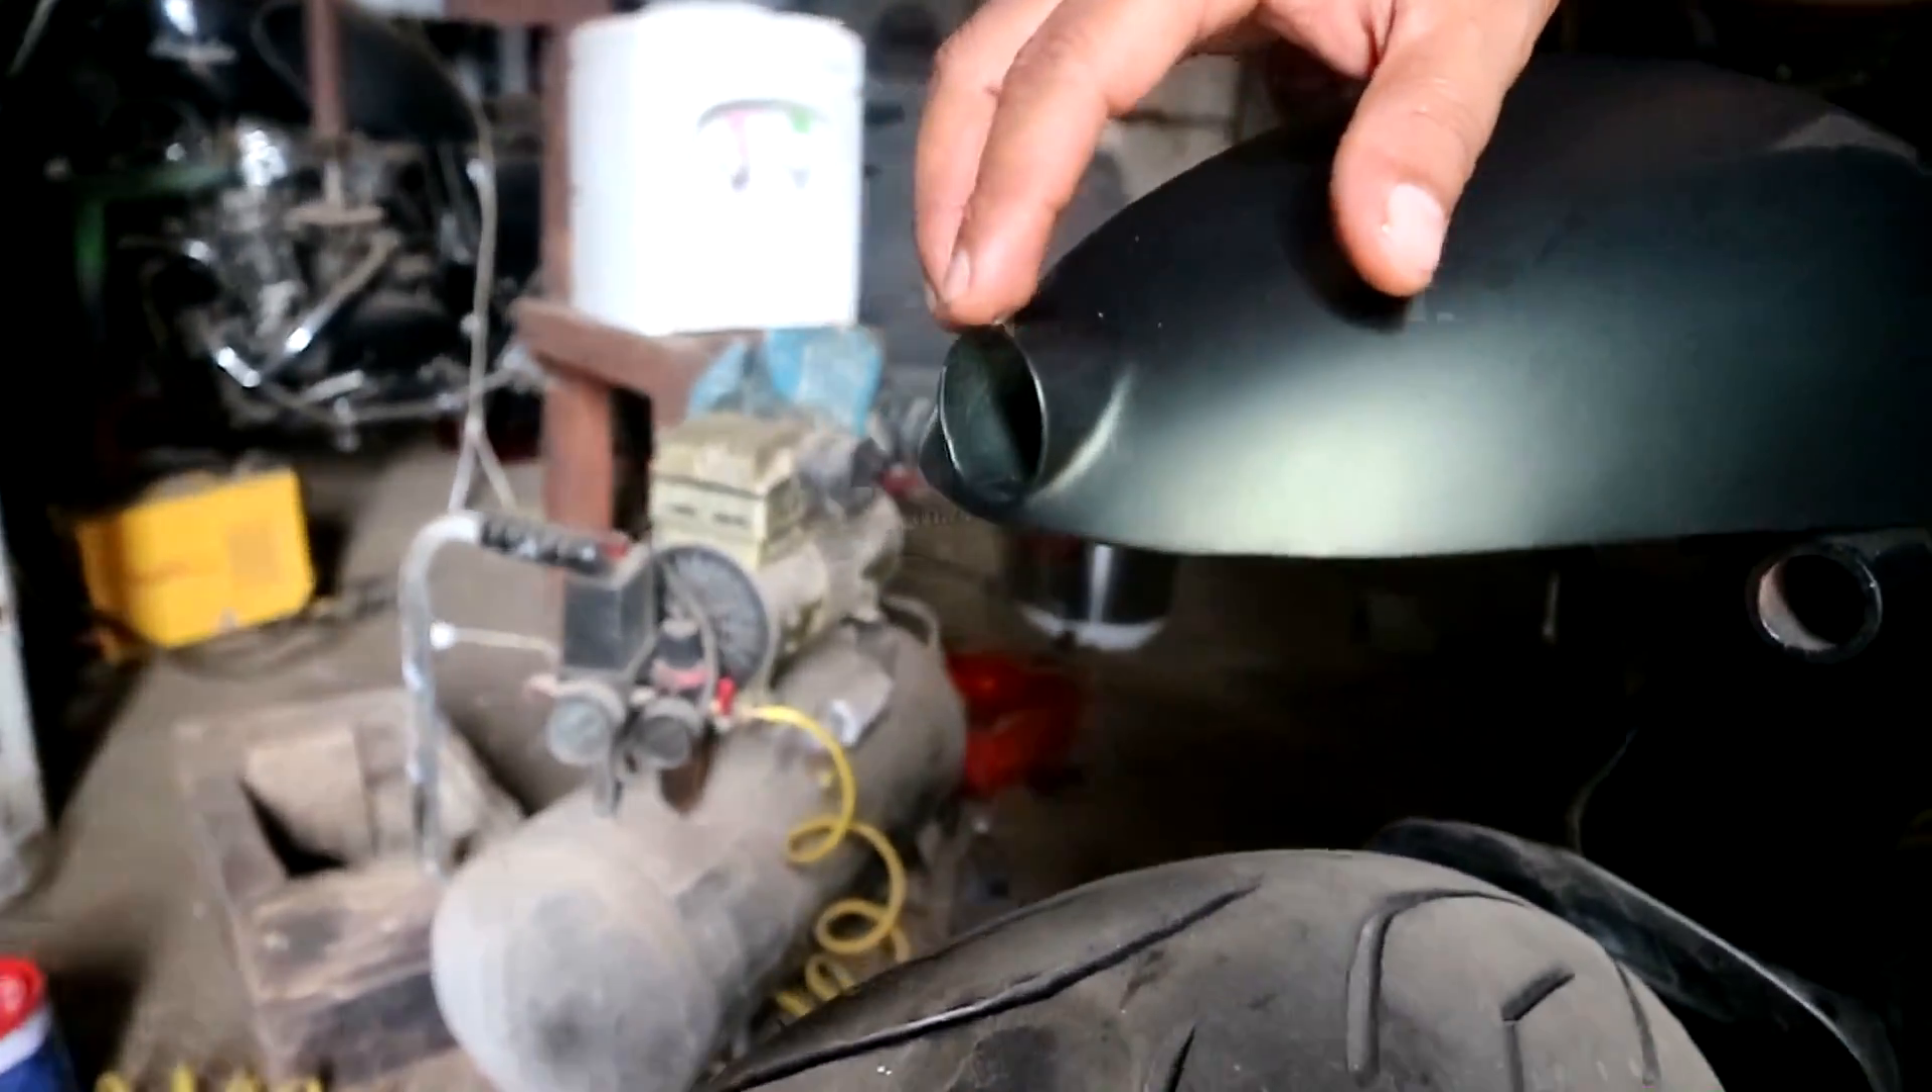Untuk lampu stopnya kita tanamkan di dalam sini ini belum kita pasang karena habis cat.